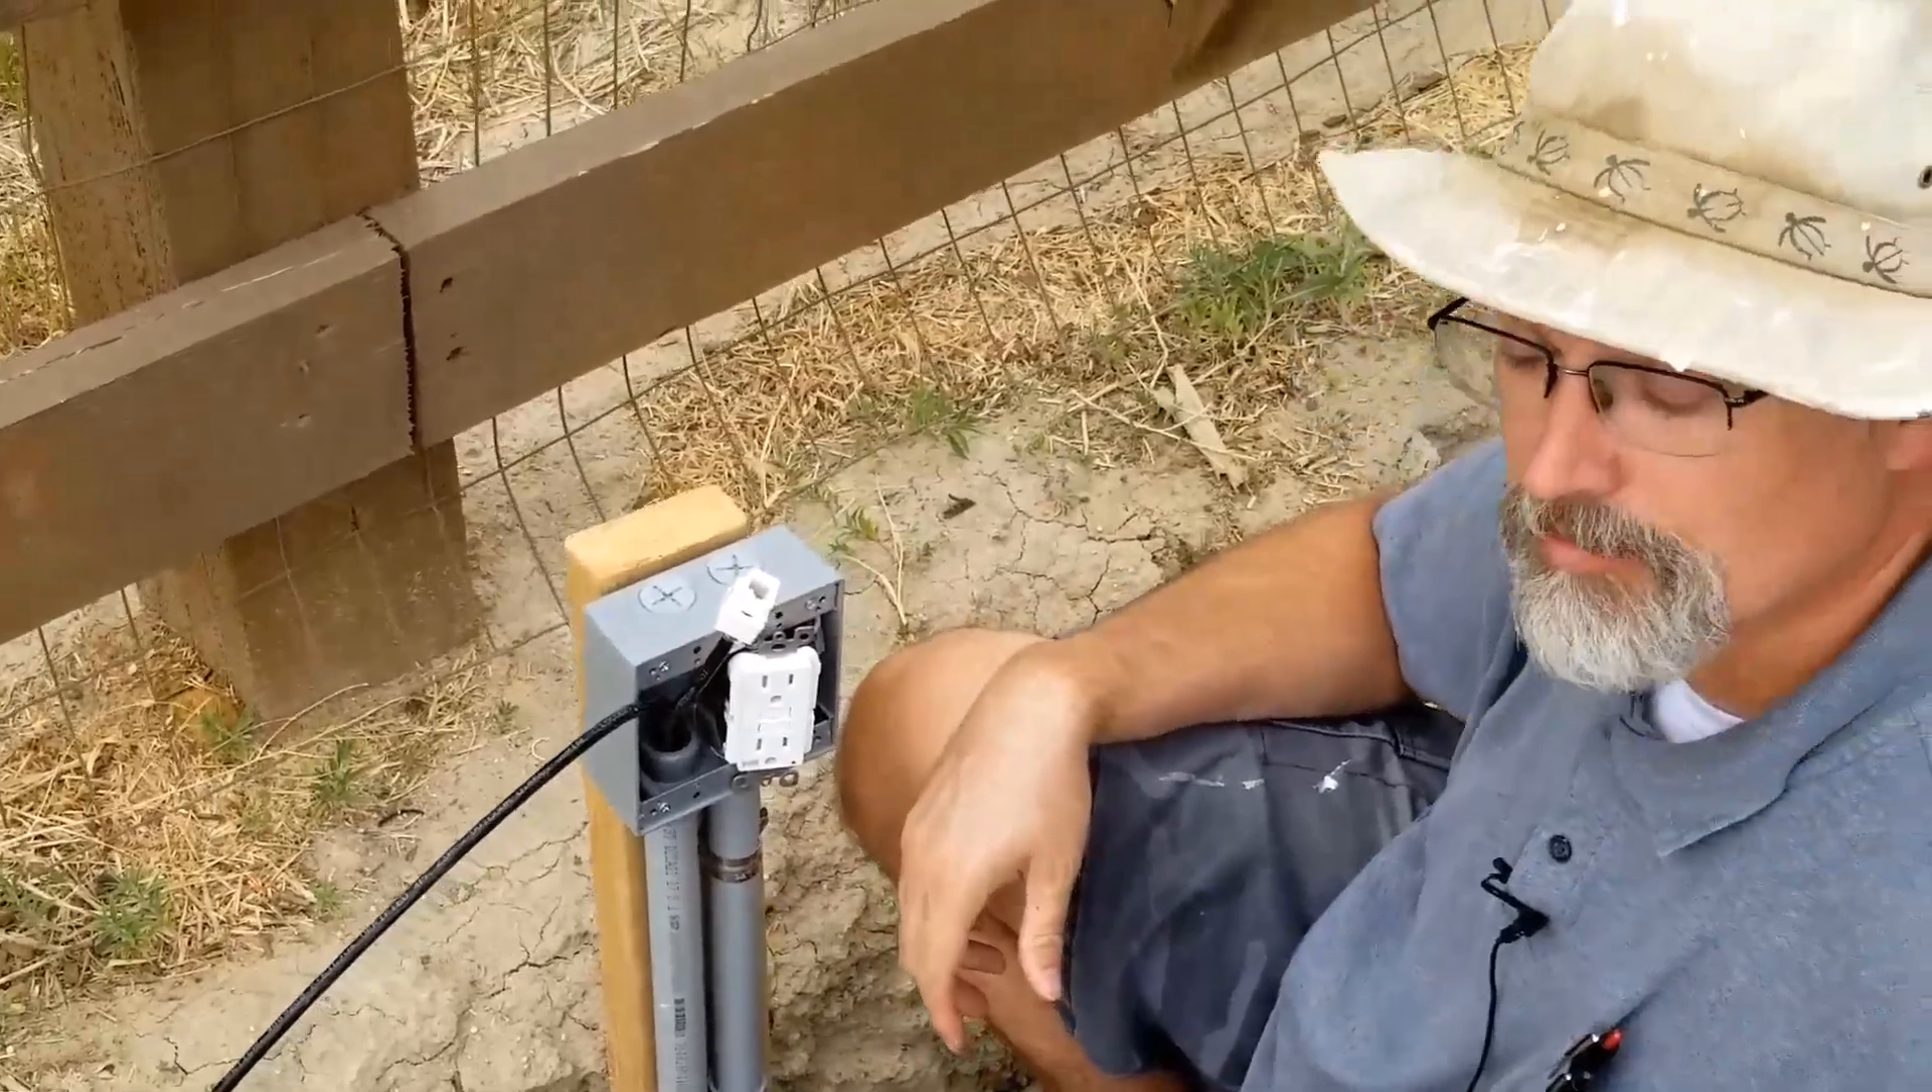I'm not going to put the face plate on yet, because I want to put the heads on the other end and test it to make sure the cord is good before I commit myself any further.